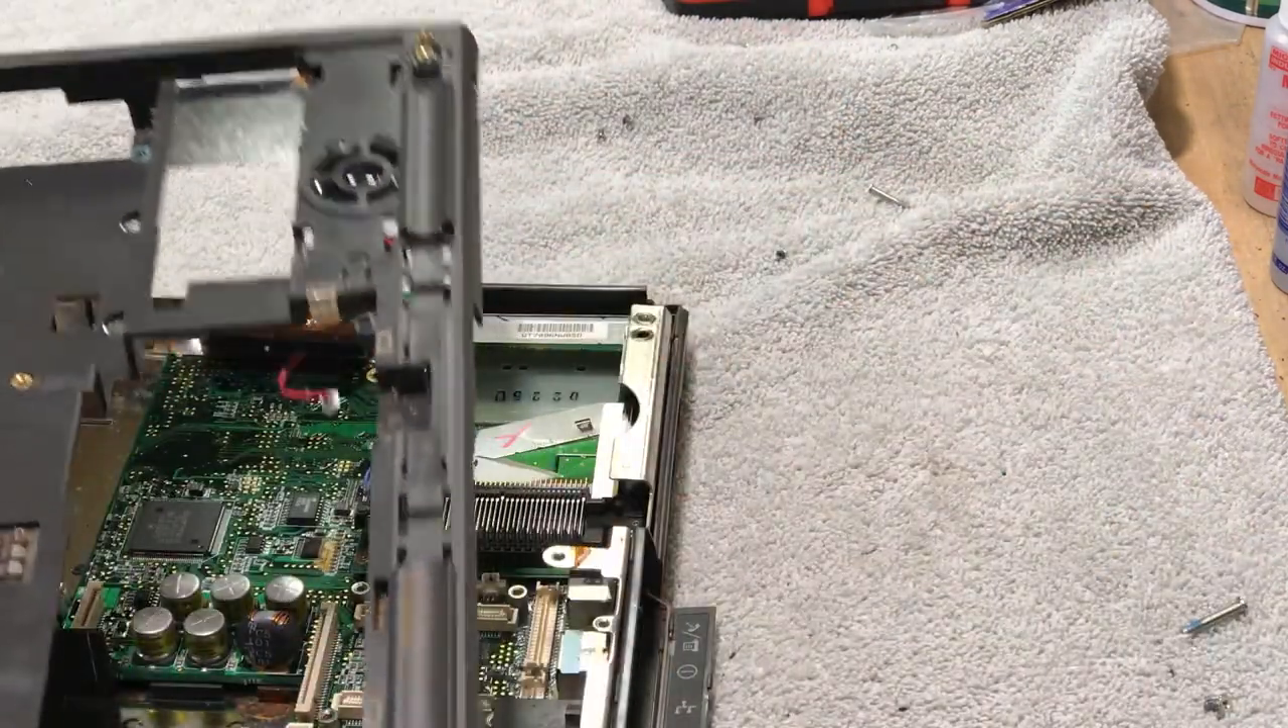So we finally got the top cover off.